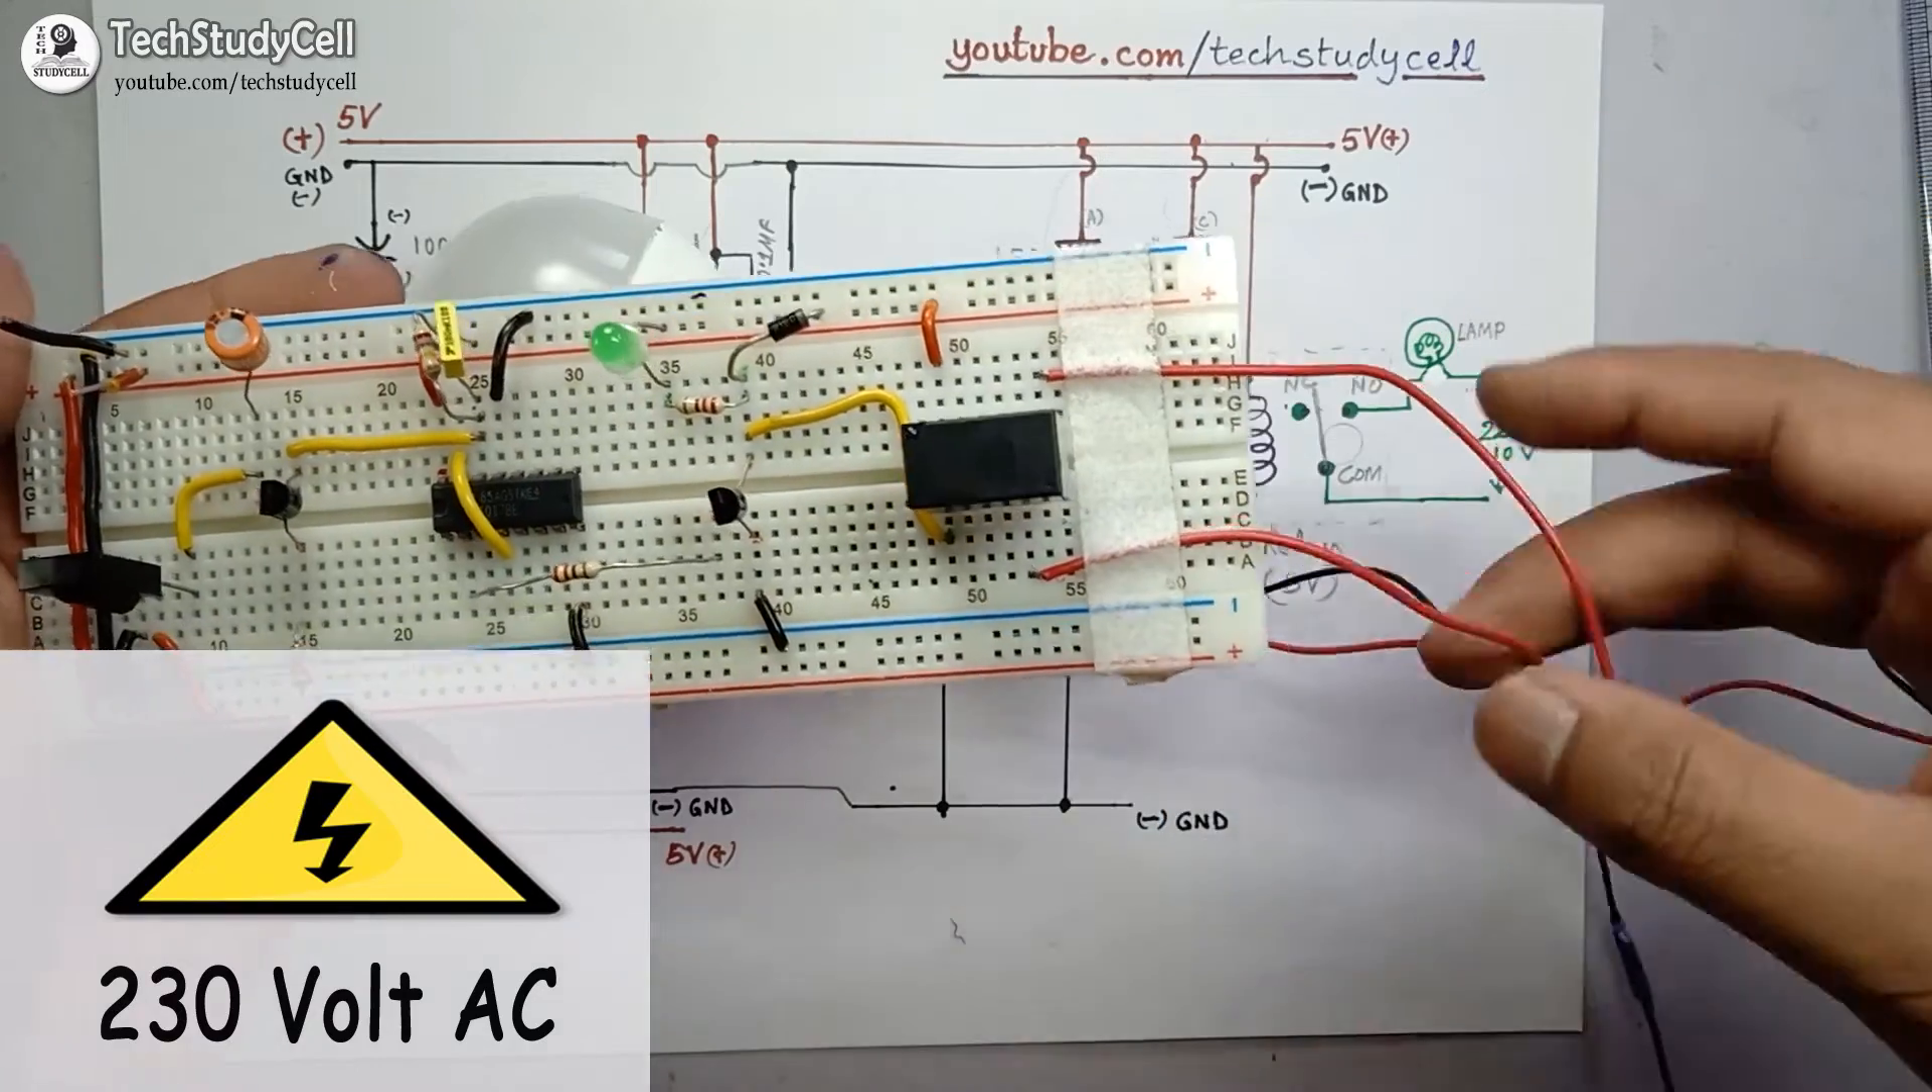And I have used this tape for safety purpose to keep this wire in place.